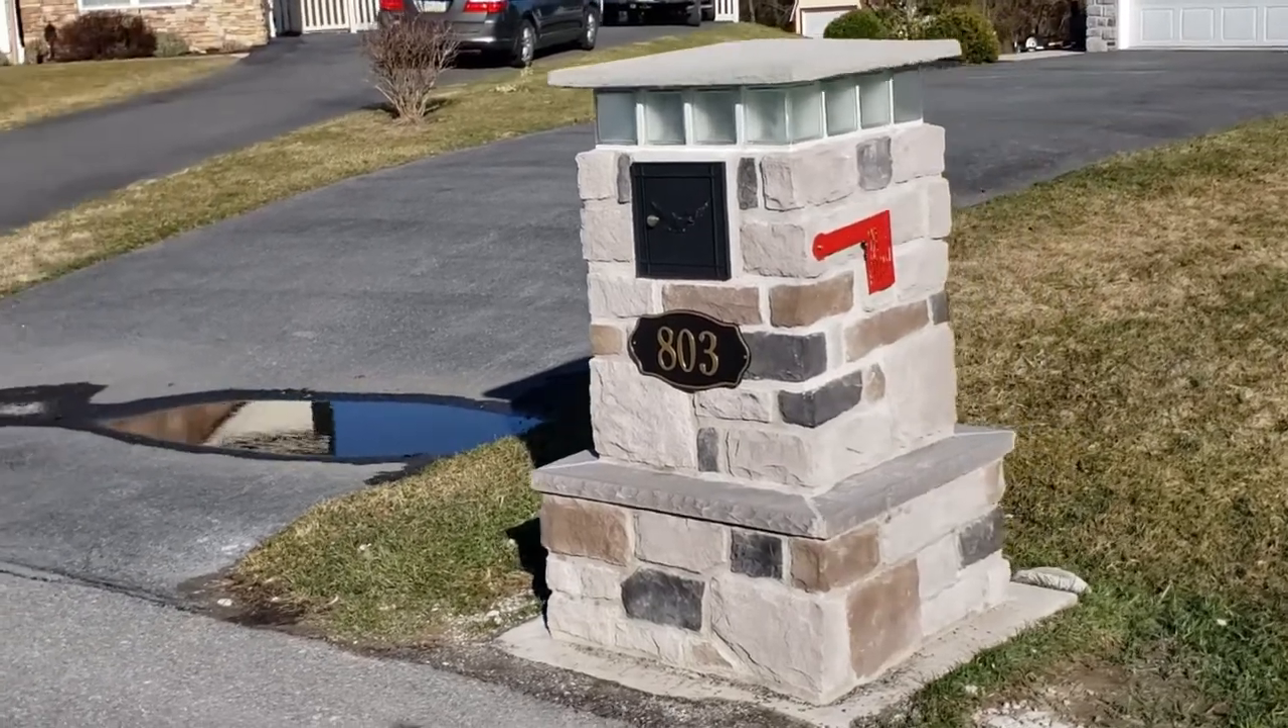The flag's installed and we're sending out some mail here today.